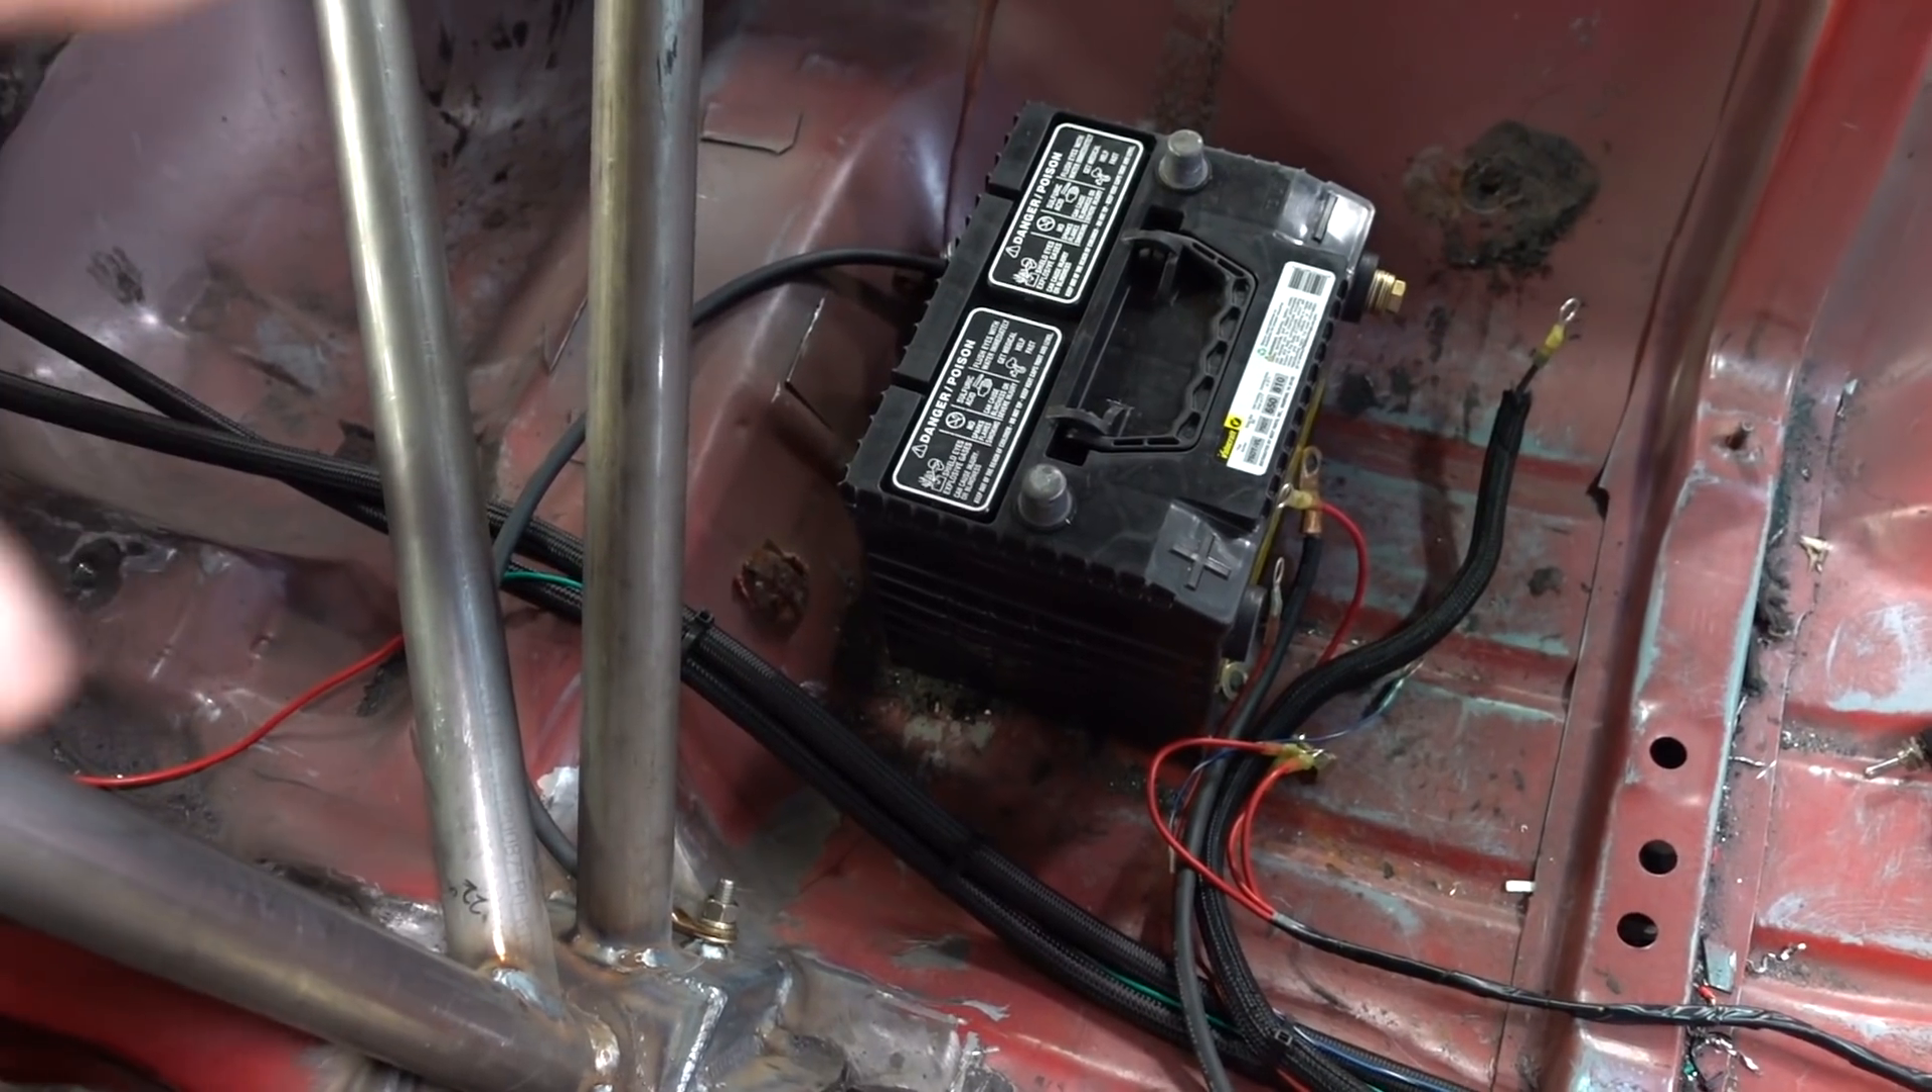The rest of our fuel system's all good, obviously. Still gotta mount the battery.